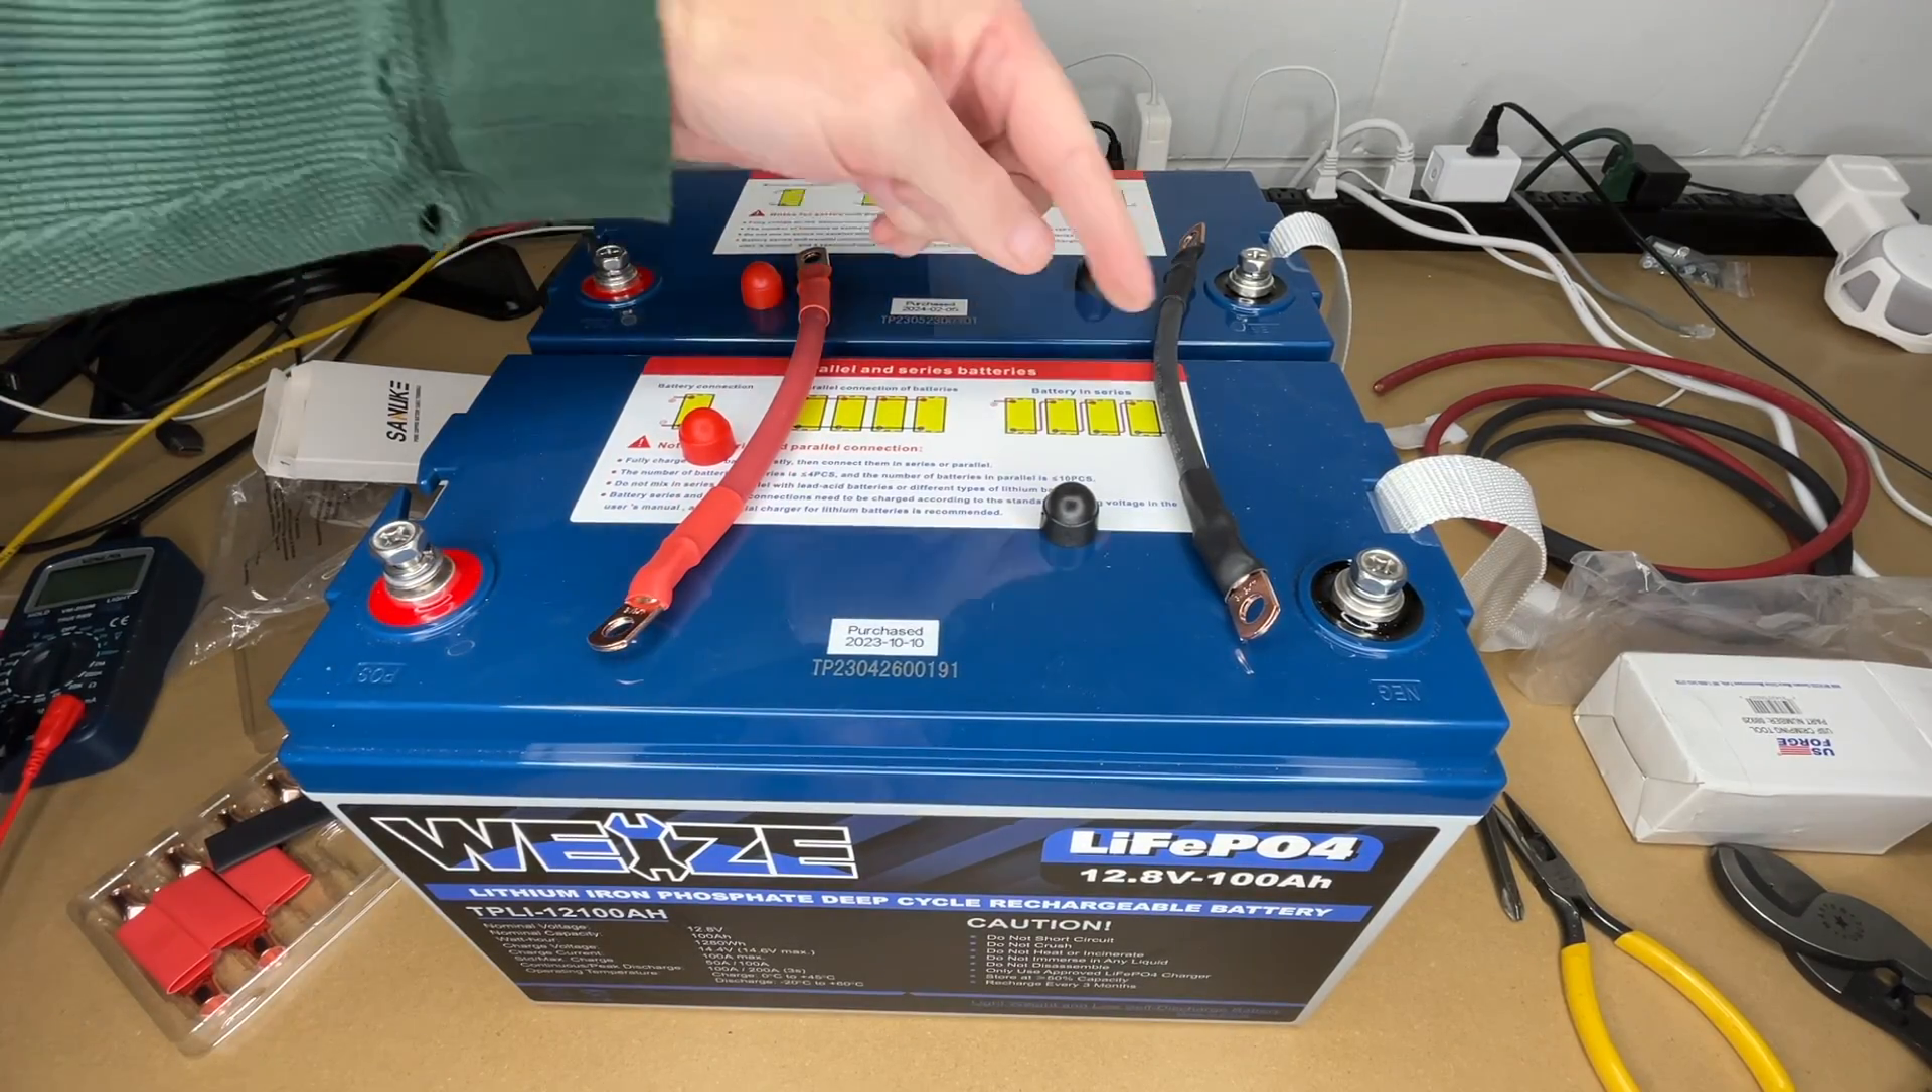I have the two leads made.